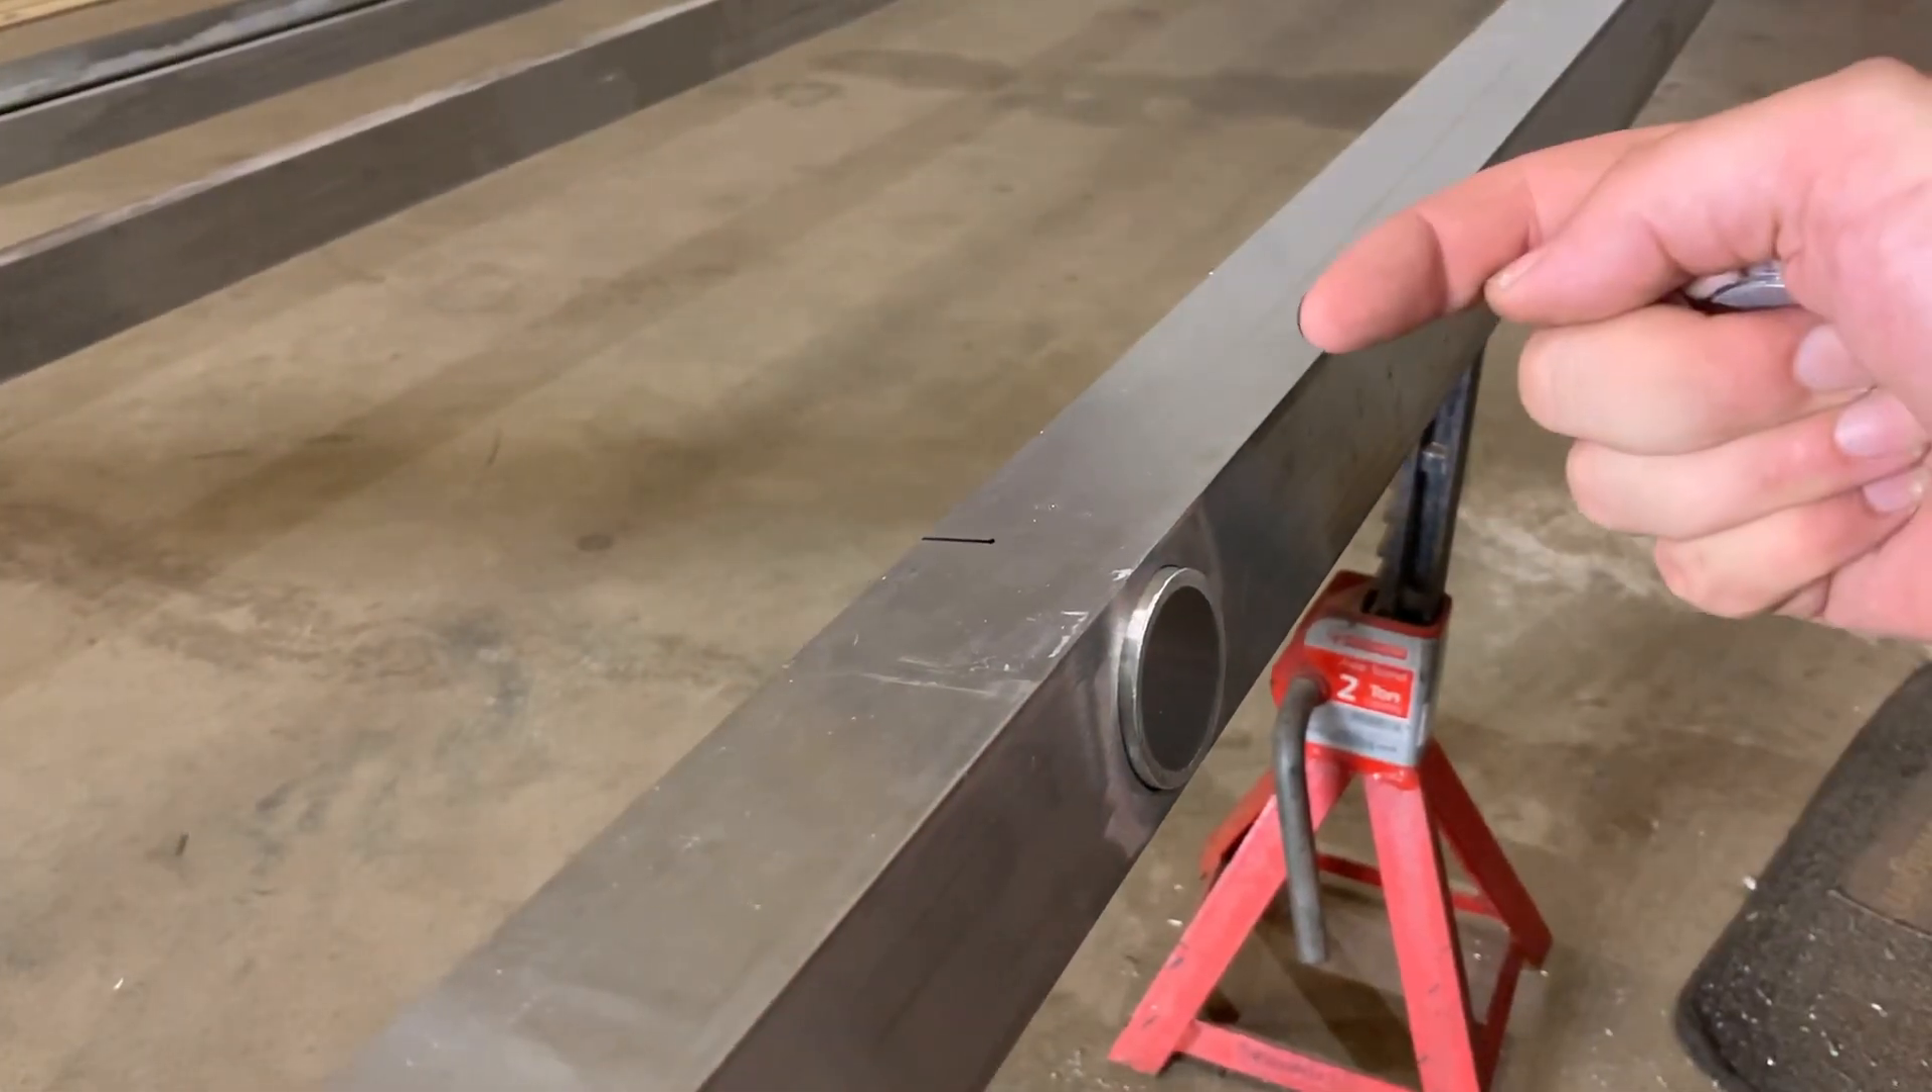So when I slide the pipe in from the outside, I've left it so that there's a little bit of a lip sticking out.